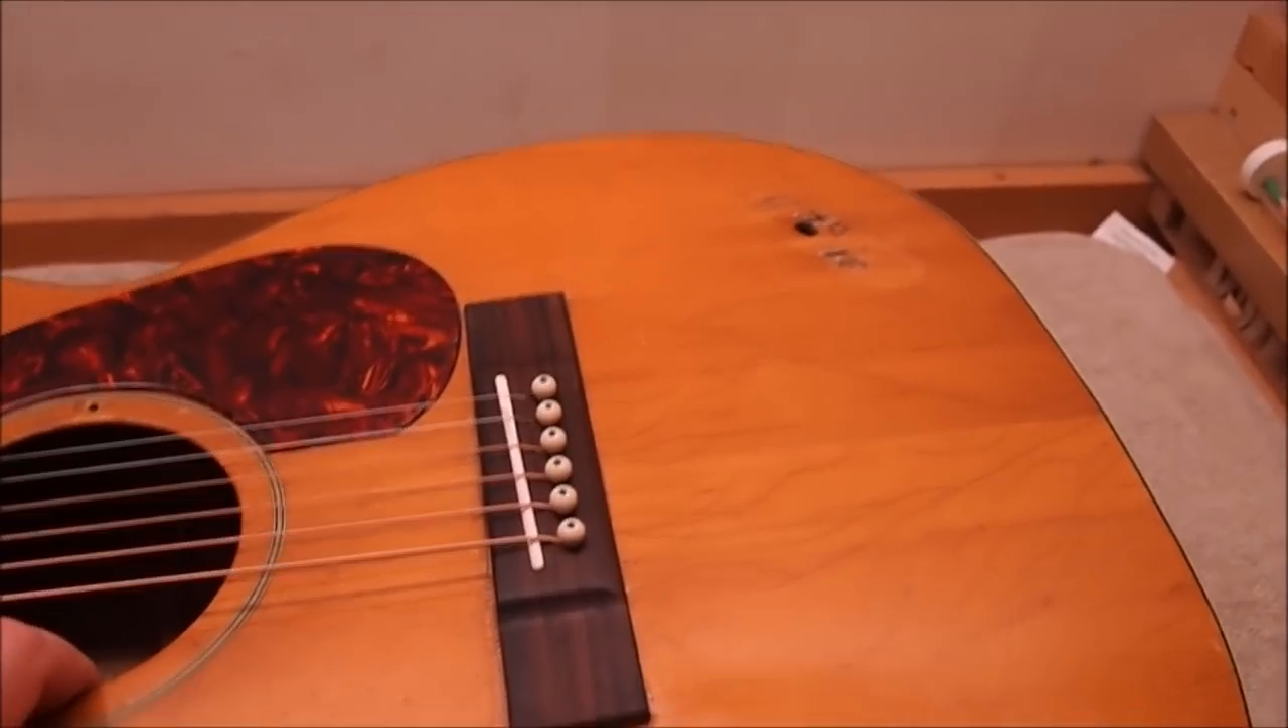Okay we got some strings on. I went with the light gauge strings this time.